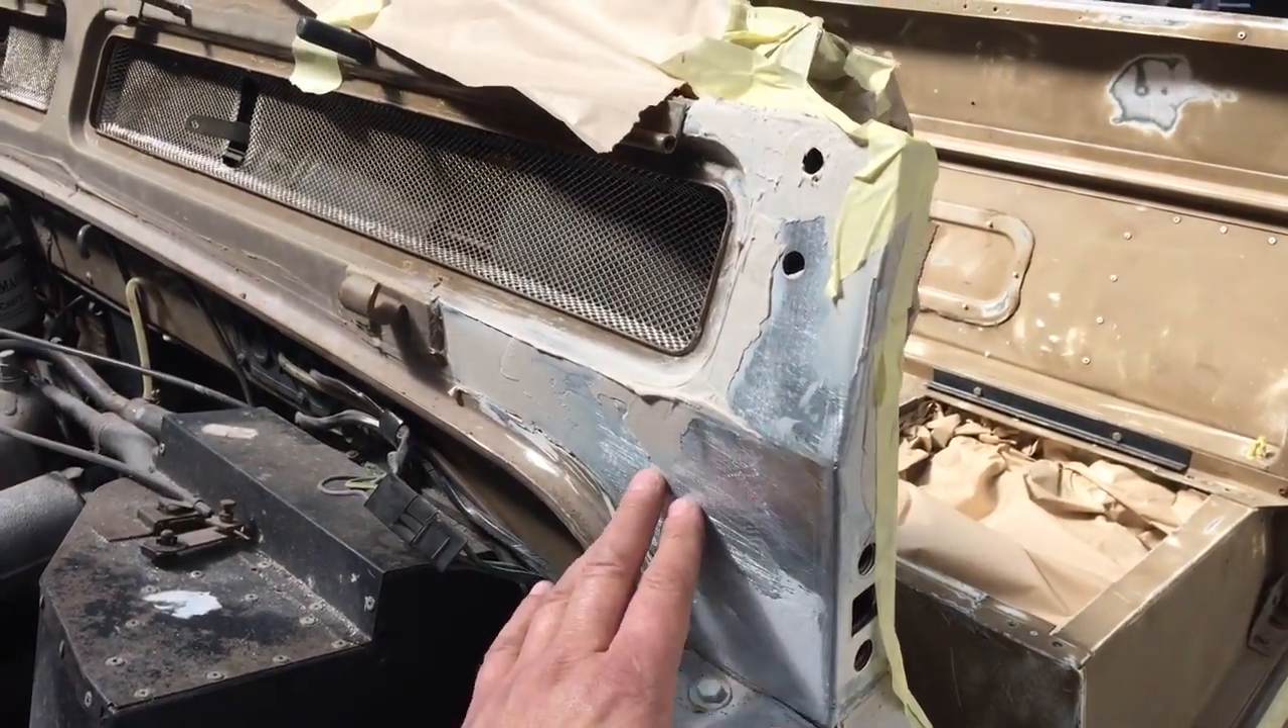So the repair panel is in place as you can see.